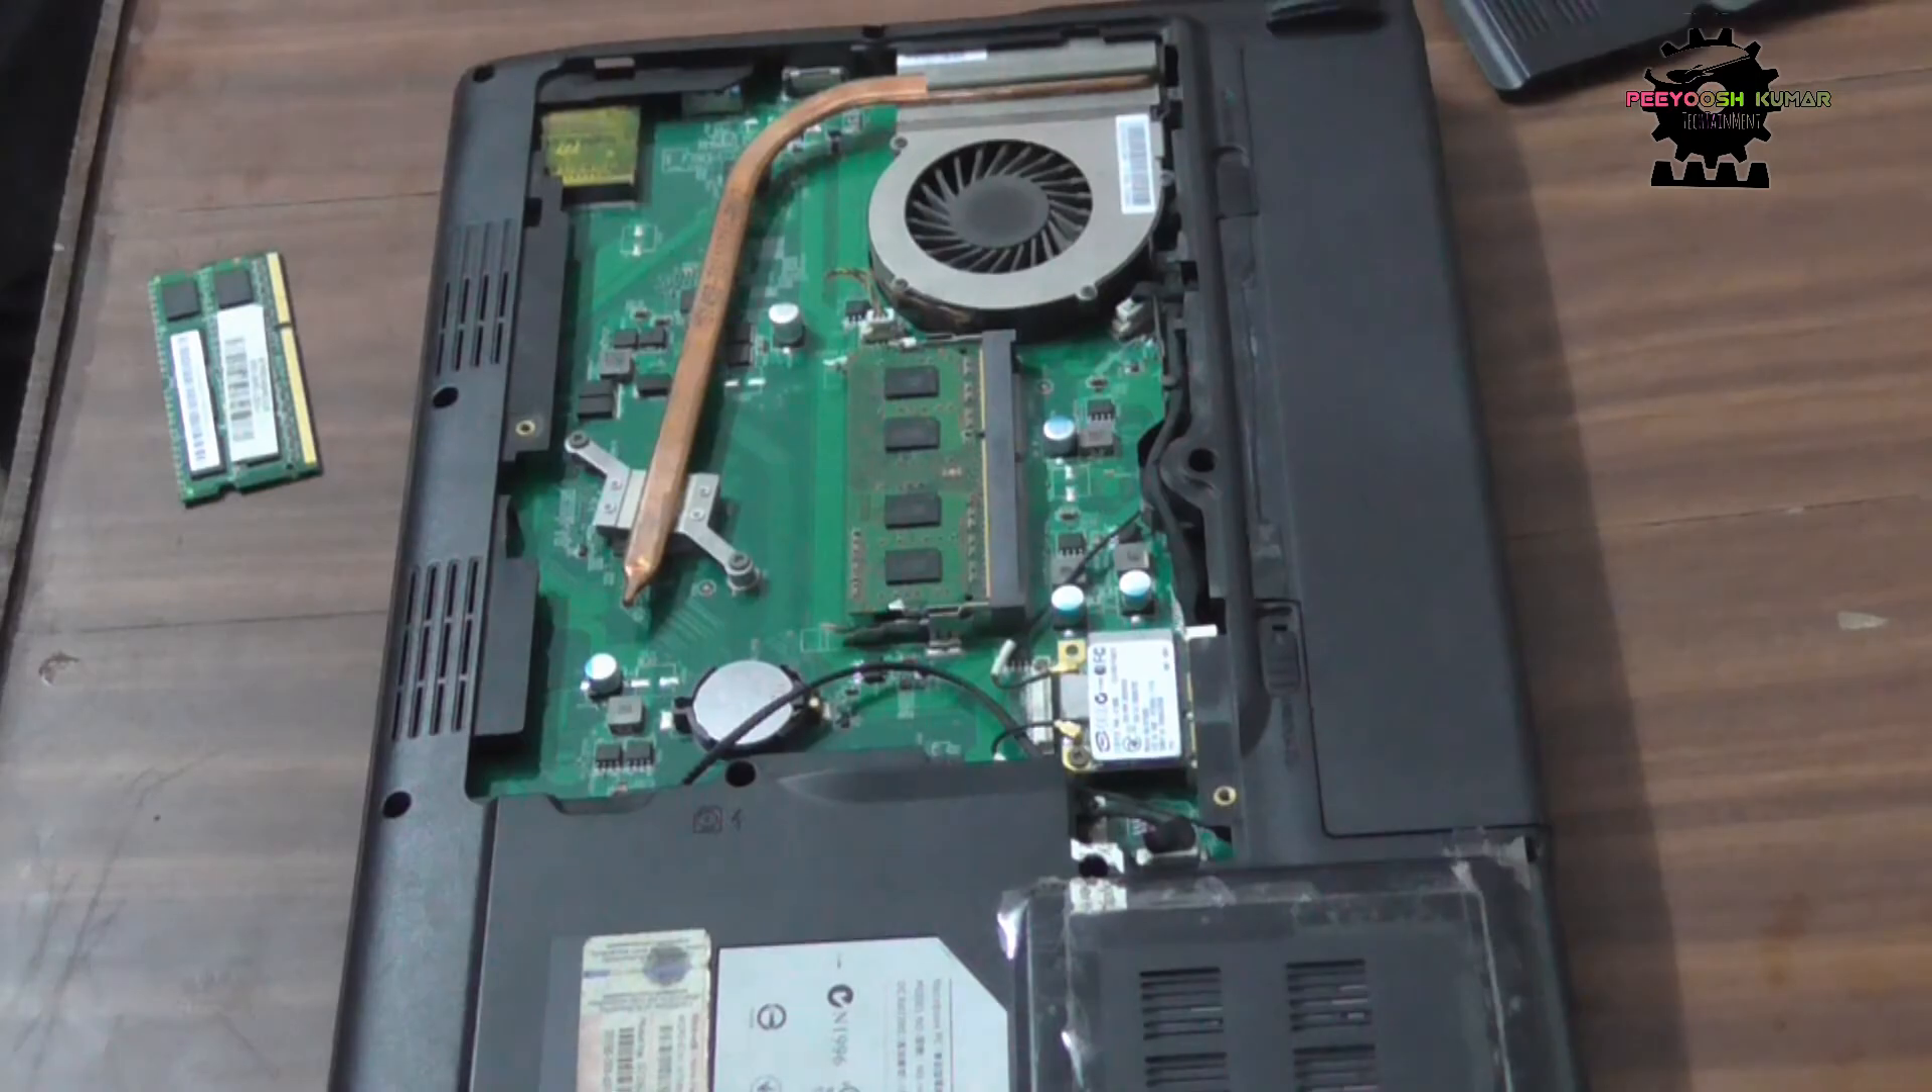अब आपका रेम लग चुका है।